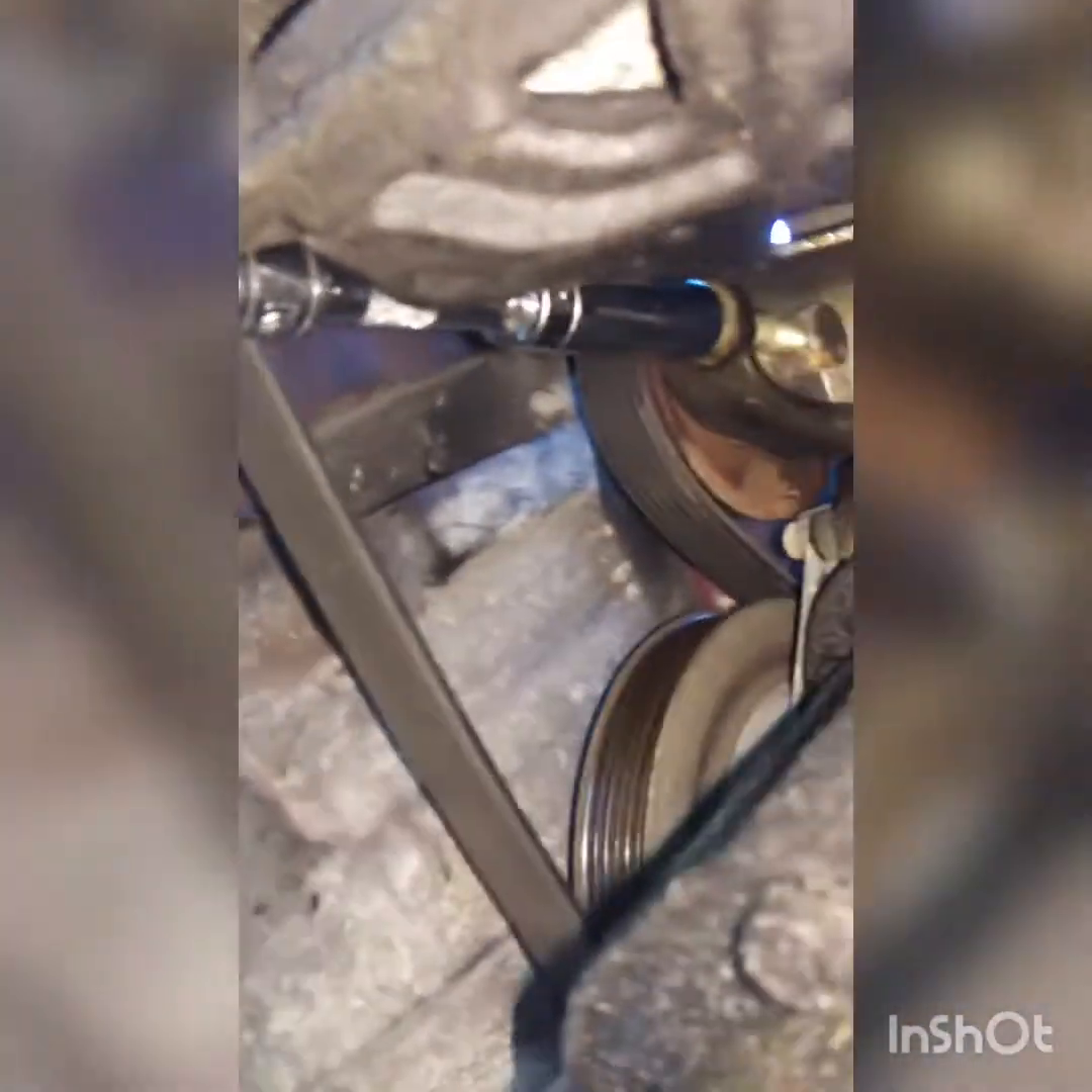All right as you can see we got the belt on underneath here and i got the 14 millimeter.